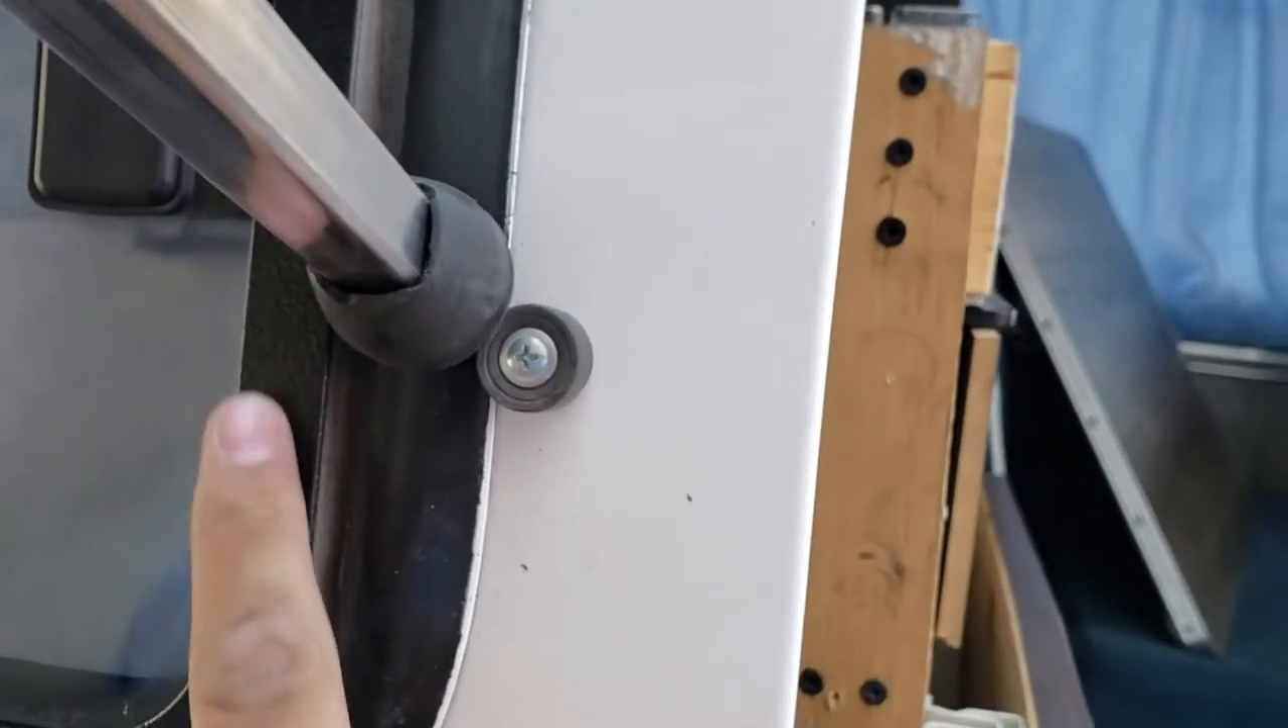Como puedes observar, ahí quedó el tornillo sin ningún problema.